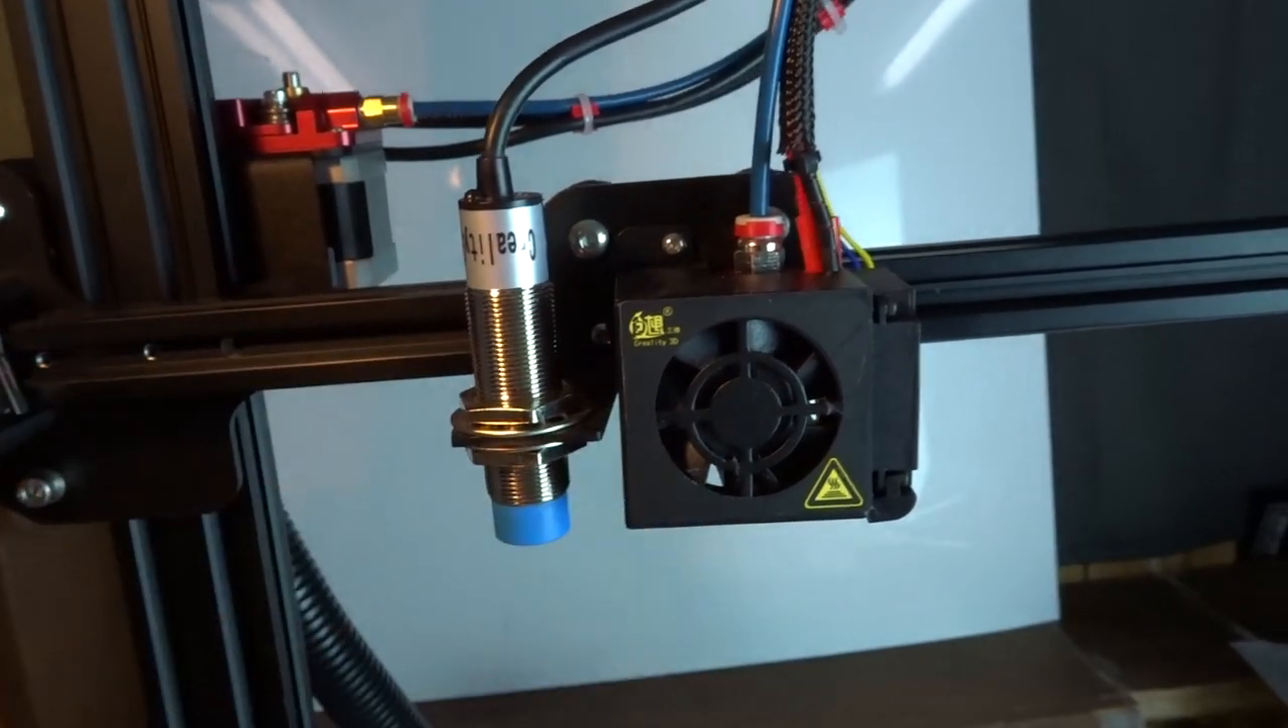So i've reinstalled the fan shroud and my bed leveling sensor.